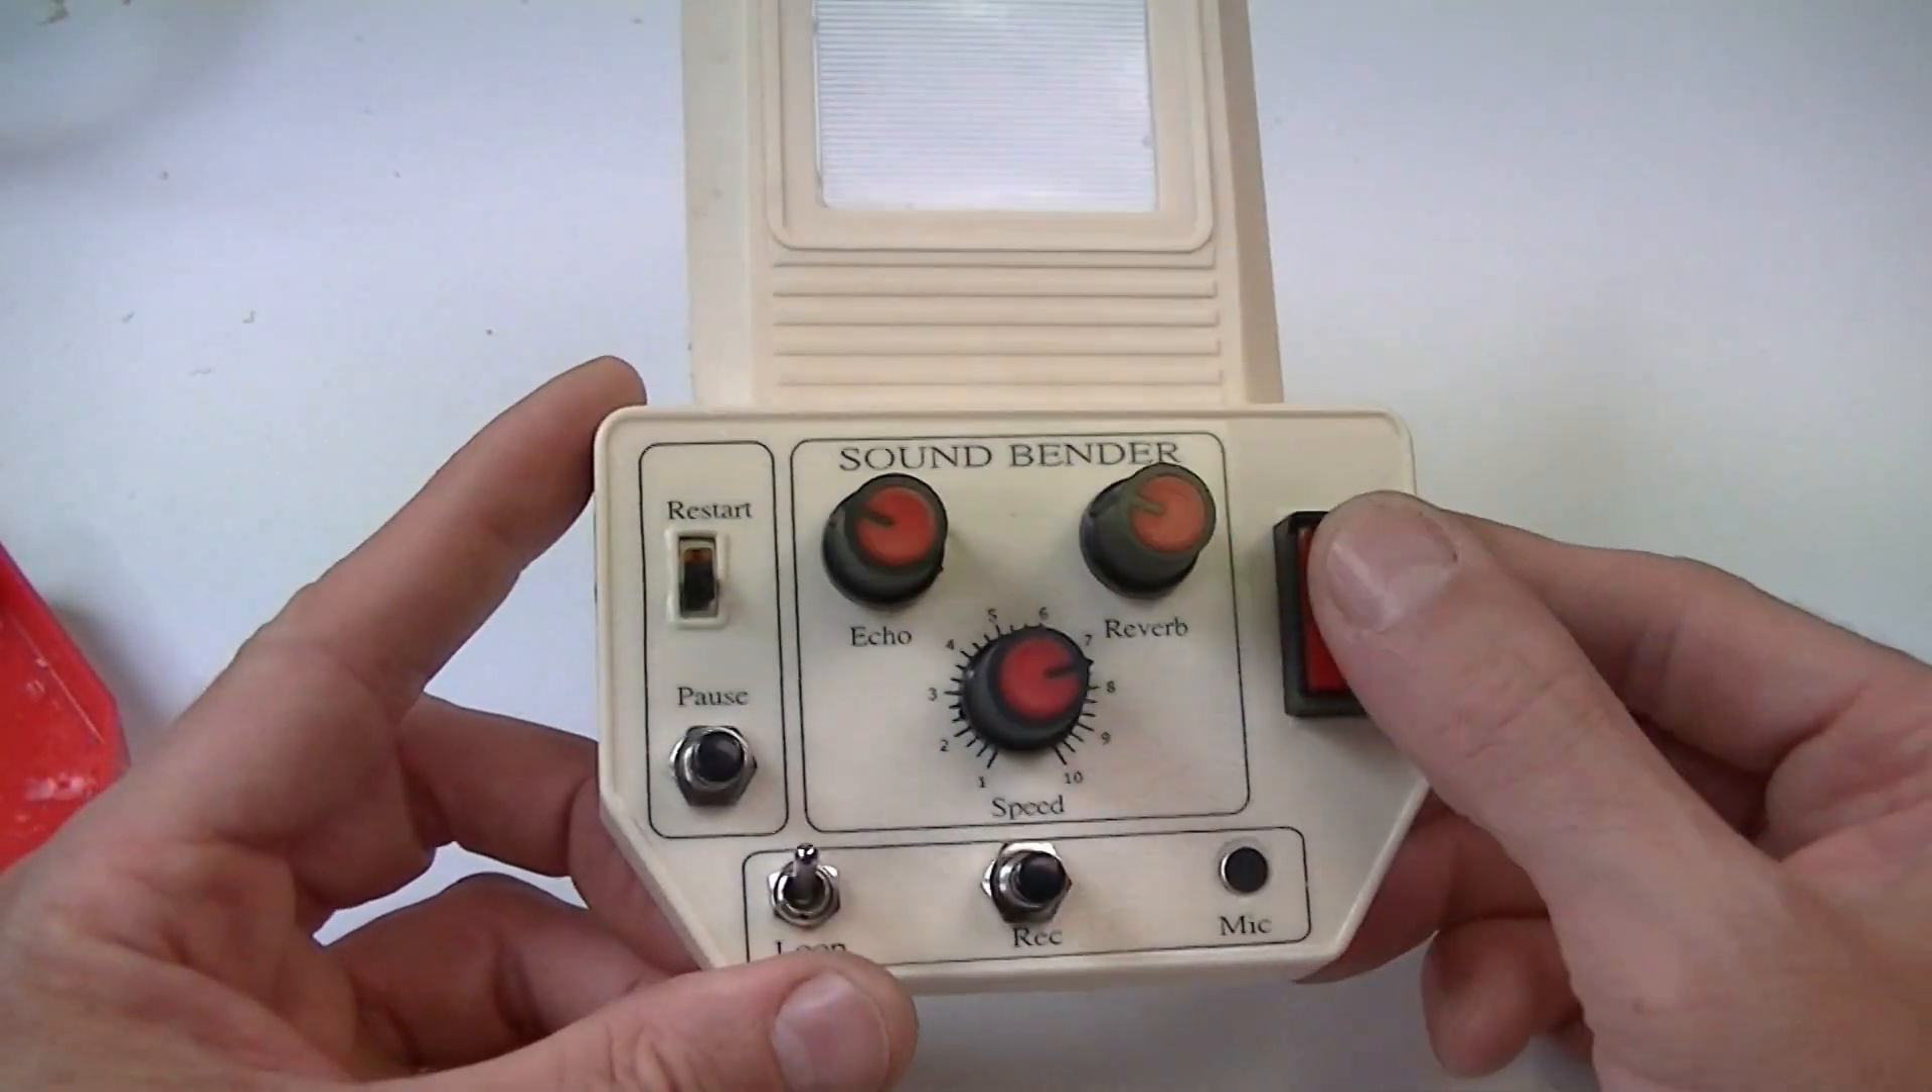All the switches and pots are now added to the Top.